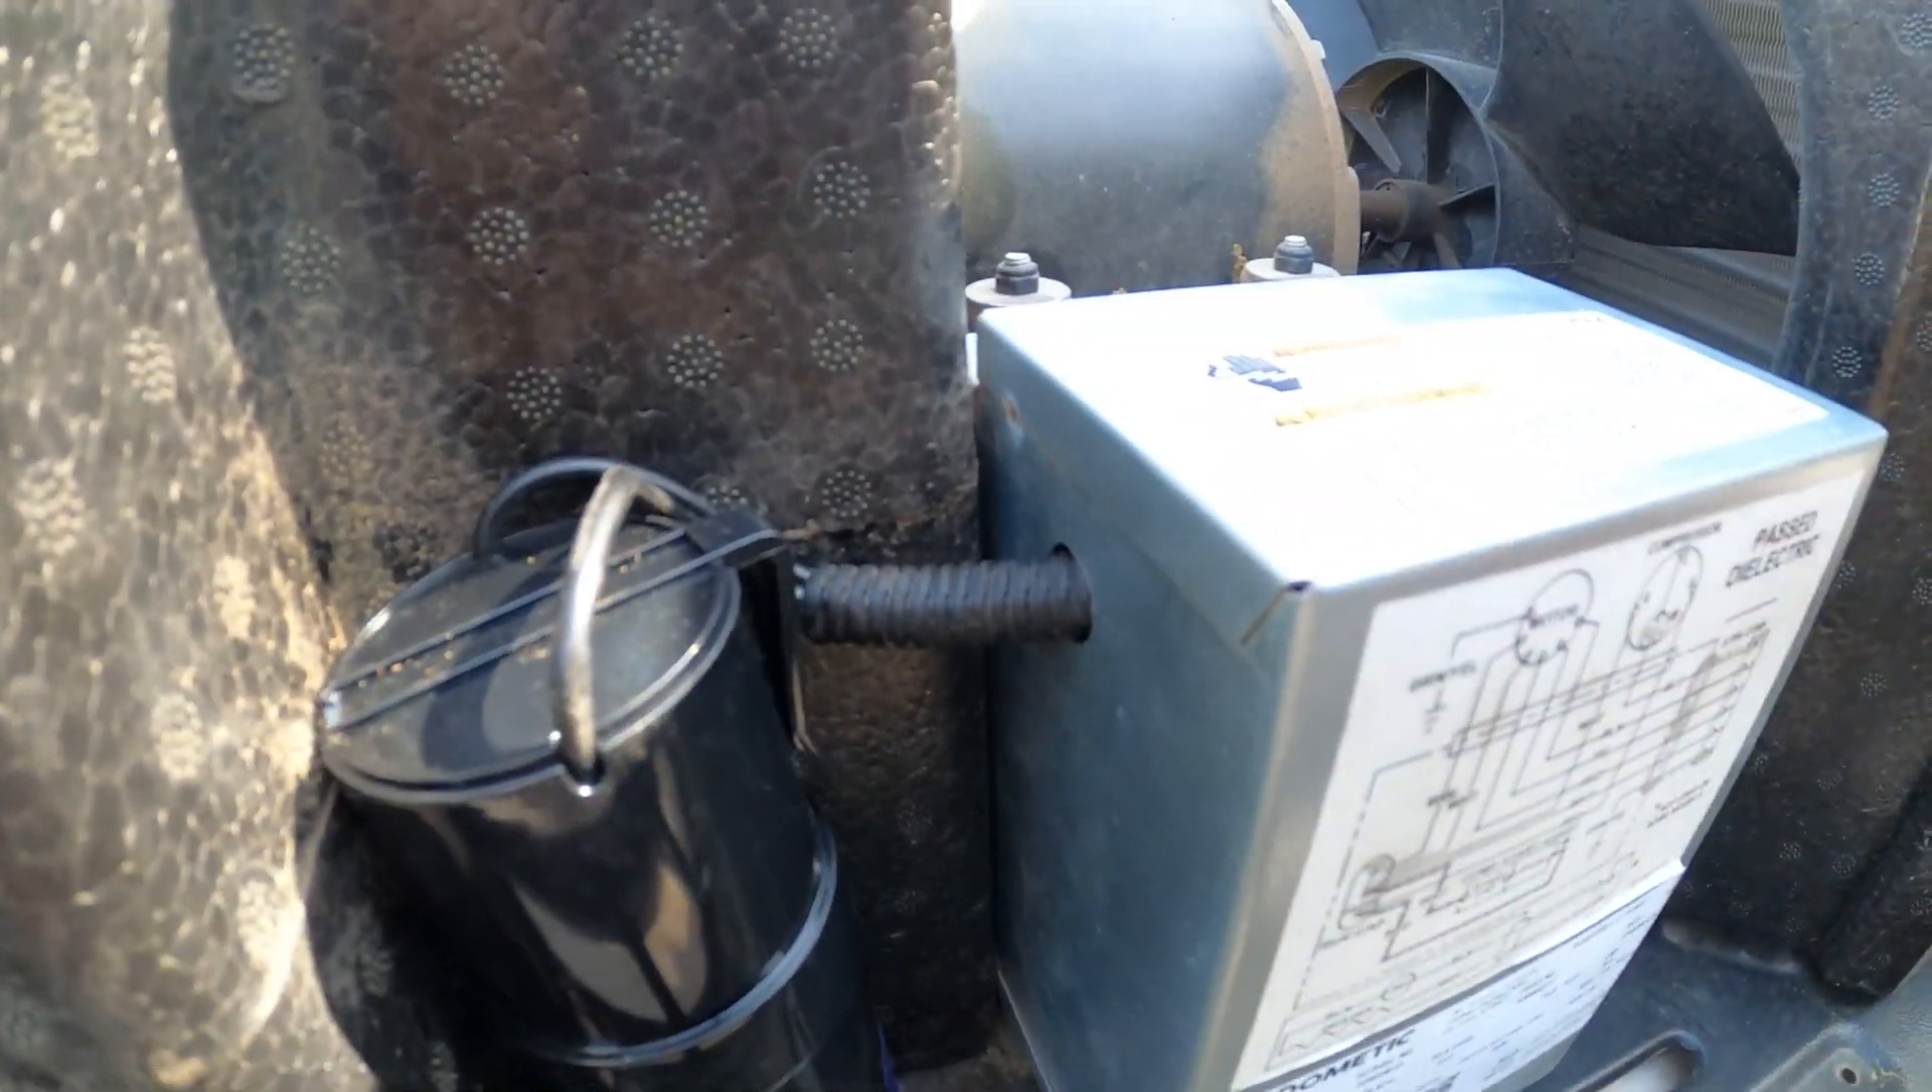So I took a little piece of this wire protective sleeve and I put it on the wire right there going in the hole because I don't want that jagged edge to obviously ground out those wires.